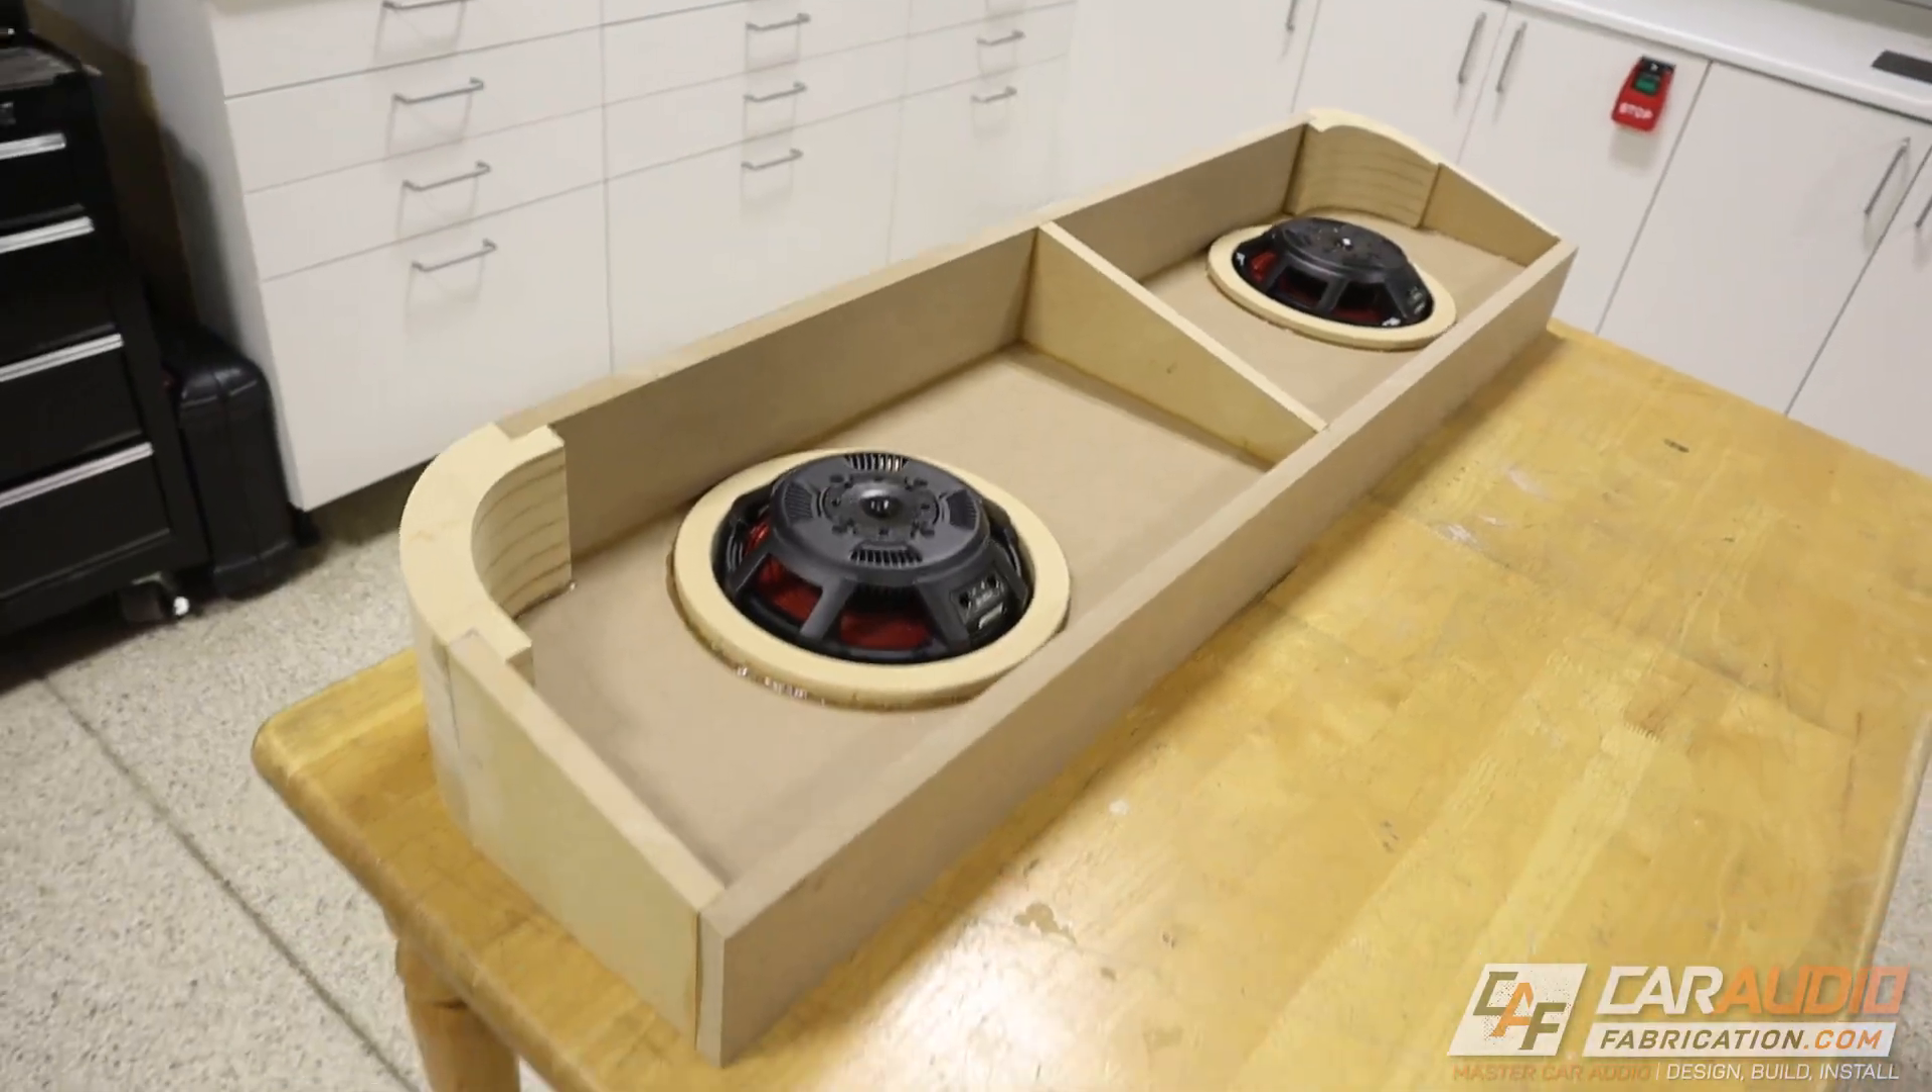So now that I have those rings in place I test mounted the subwoofers up underneath just to make sure everything is good to go.